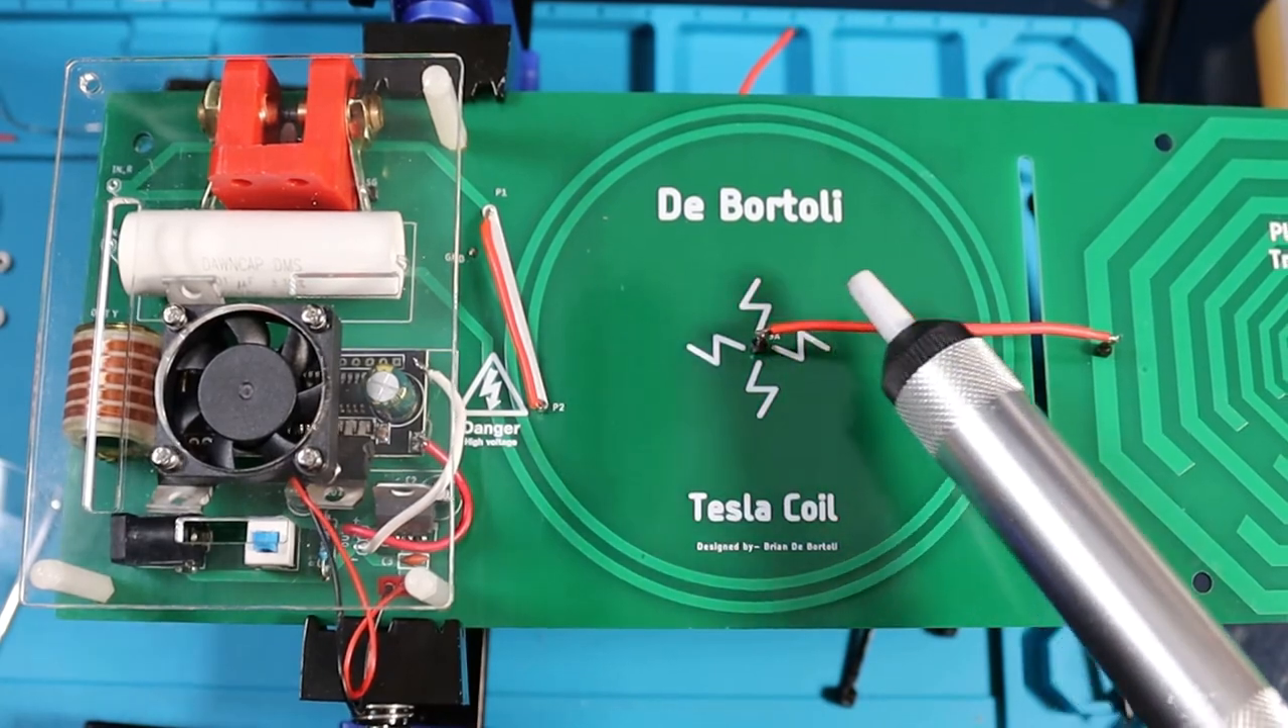We are moving right along. I've added the jumper.